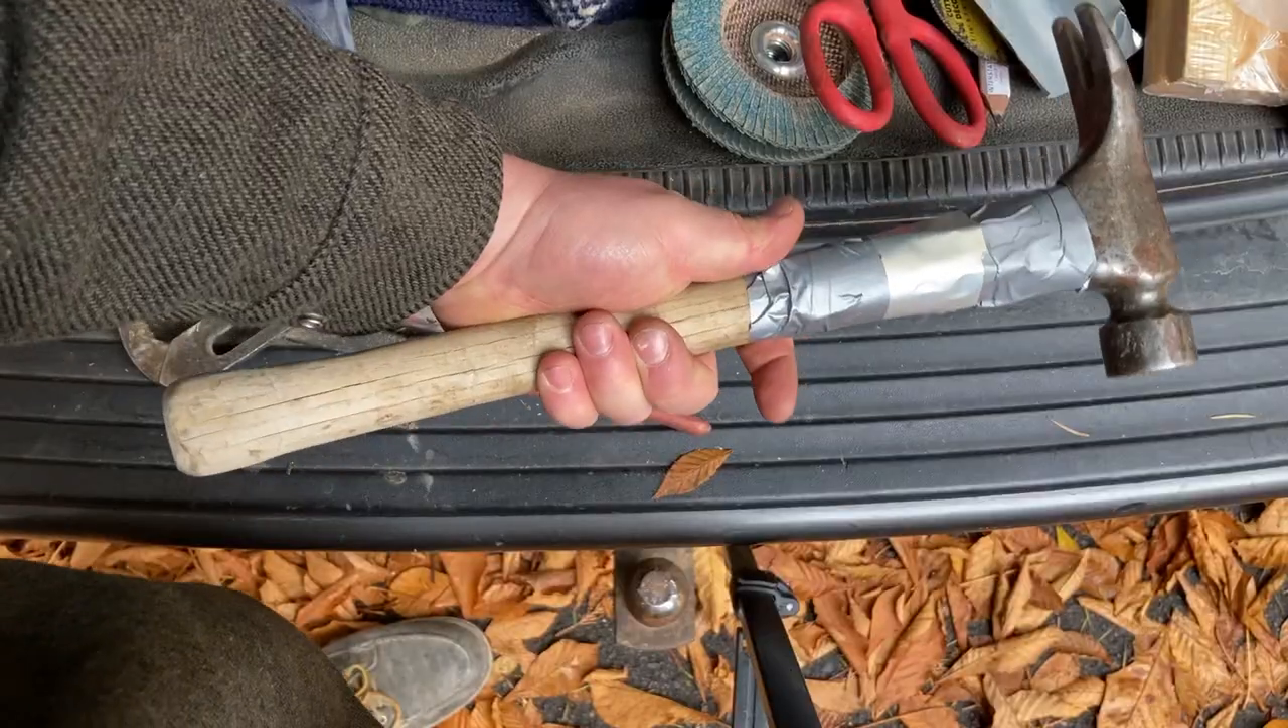So I wrapped the aluminum can around here and put some duct tape and that will just help protect the handle from the wire brush.